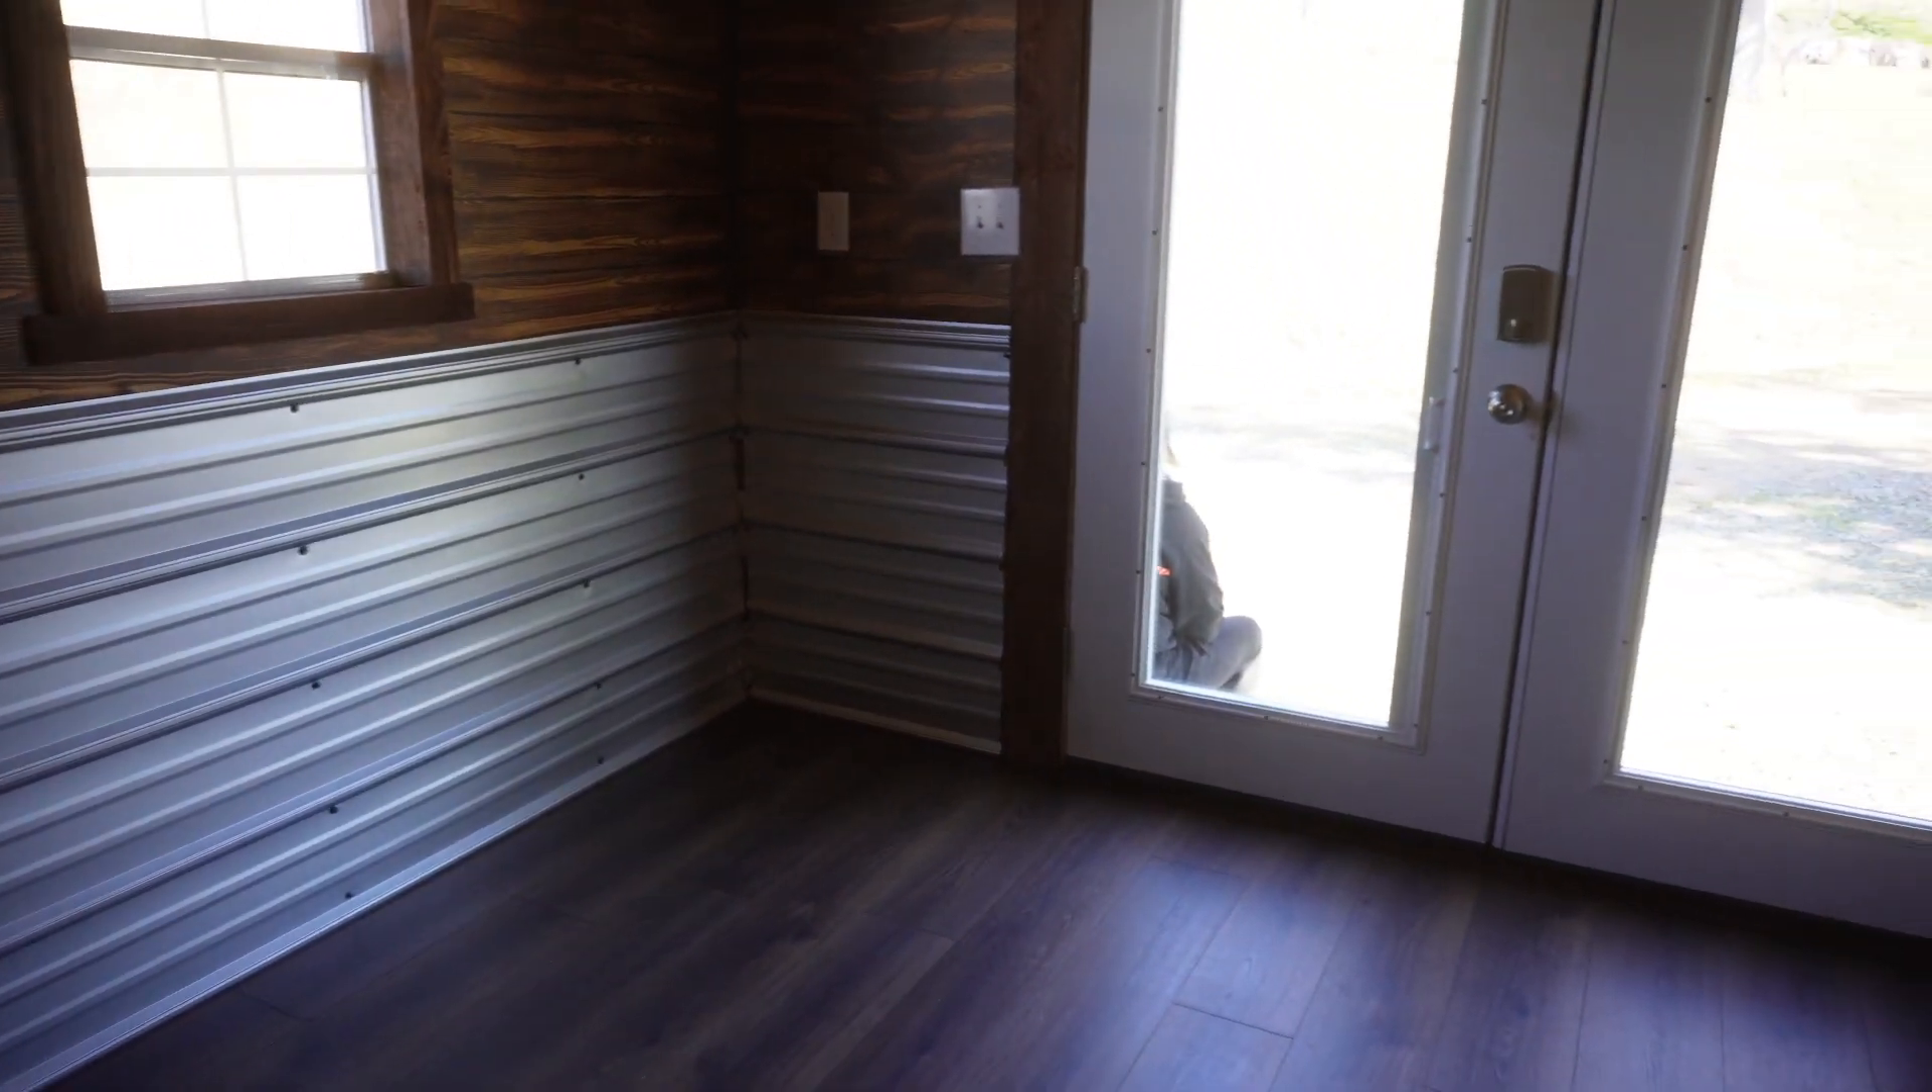Okay, the last piece is up. So, all of the siding inside the bar is done.